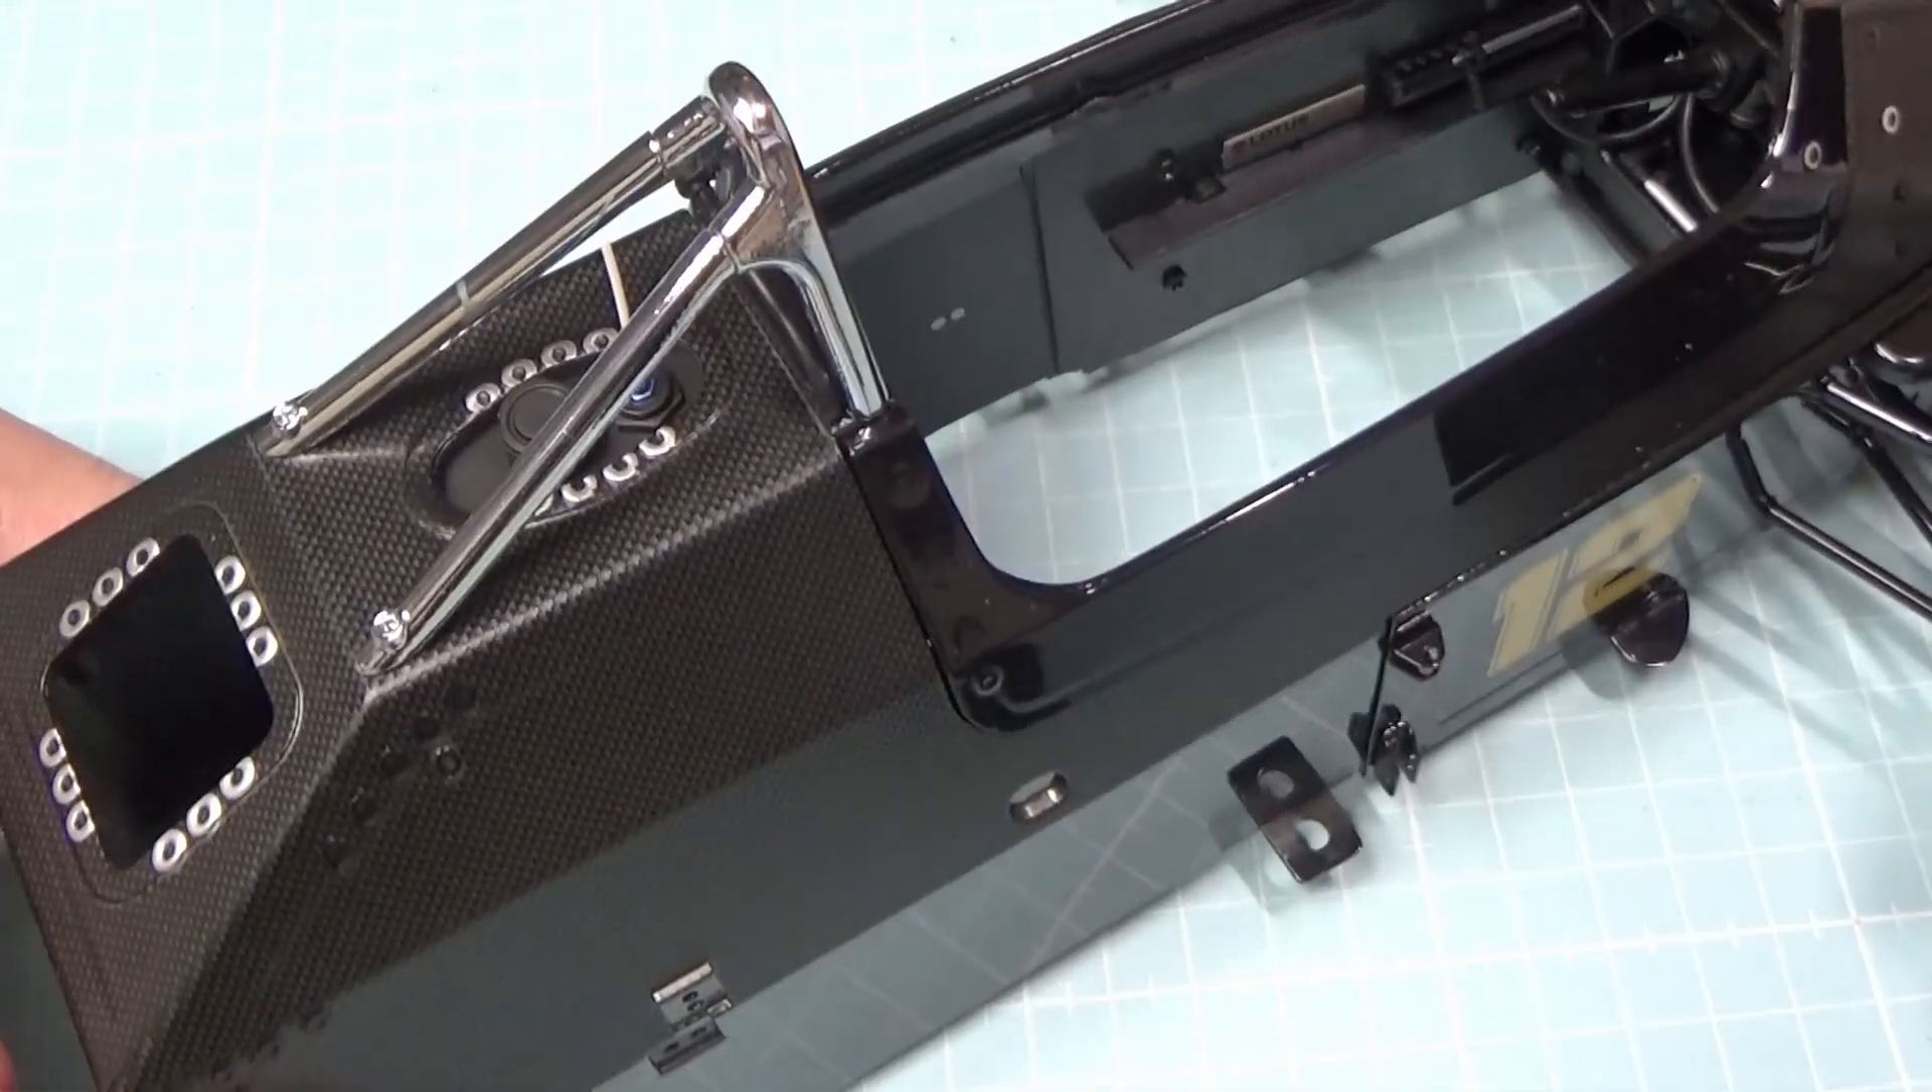Und schon haben wir den Überrollbügel dran.